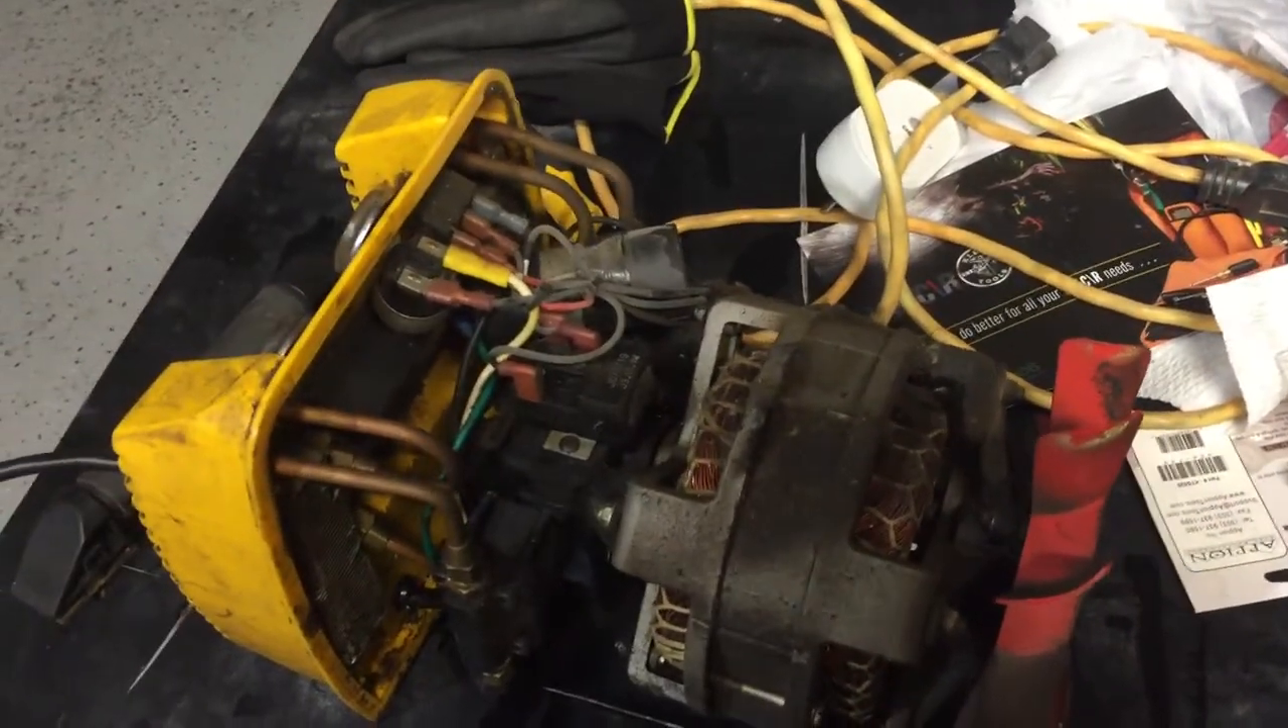All right, I got the casing all taken apart here.